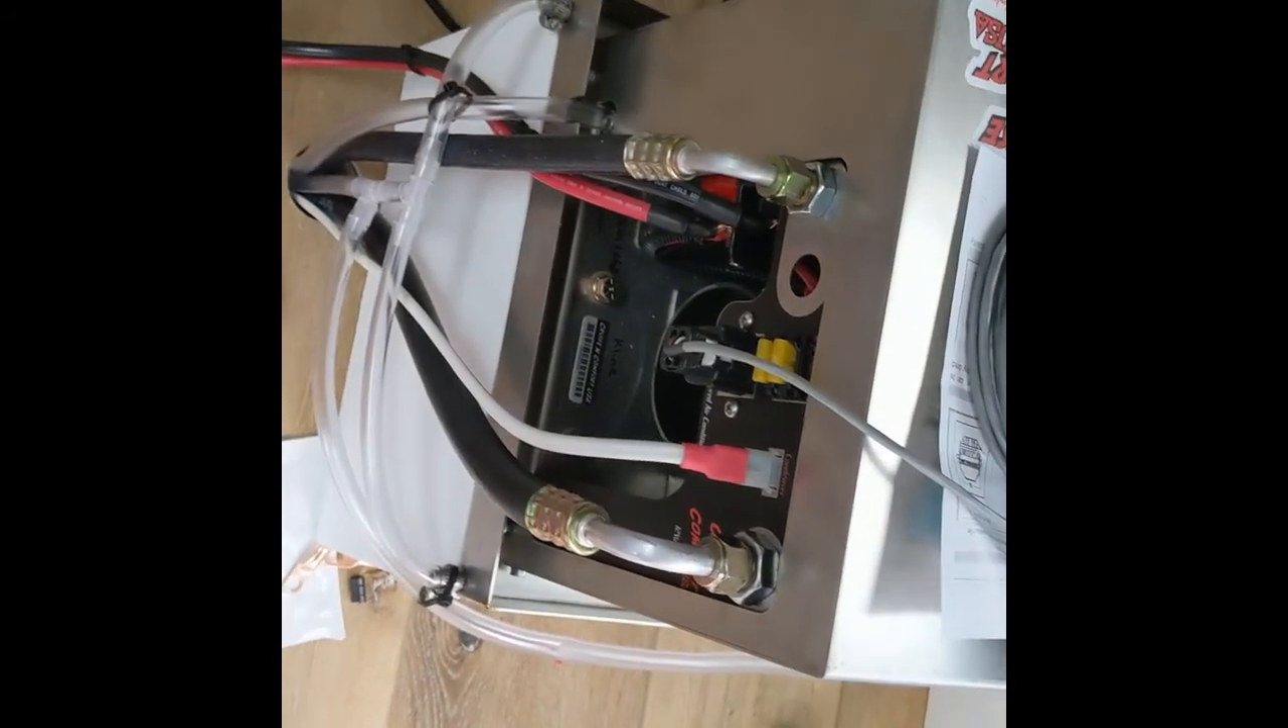So I've got the two, the smaller threaded tube and the bigger threaded tube wired into the condenser.